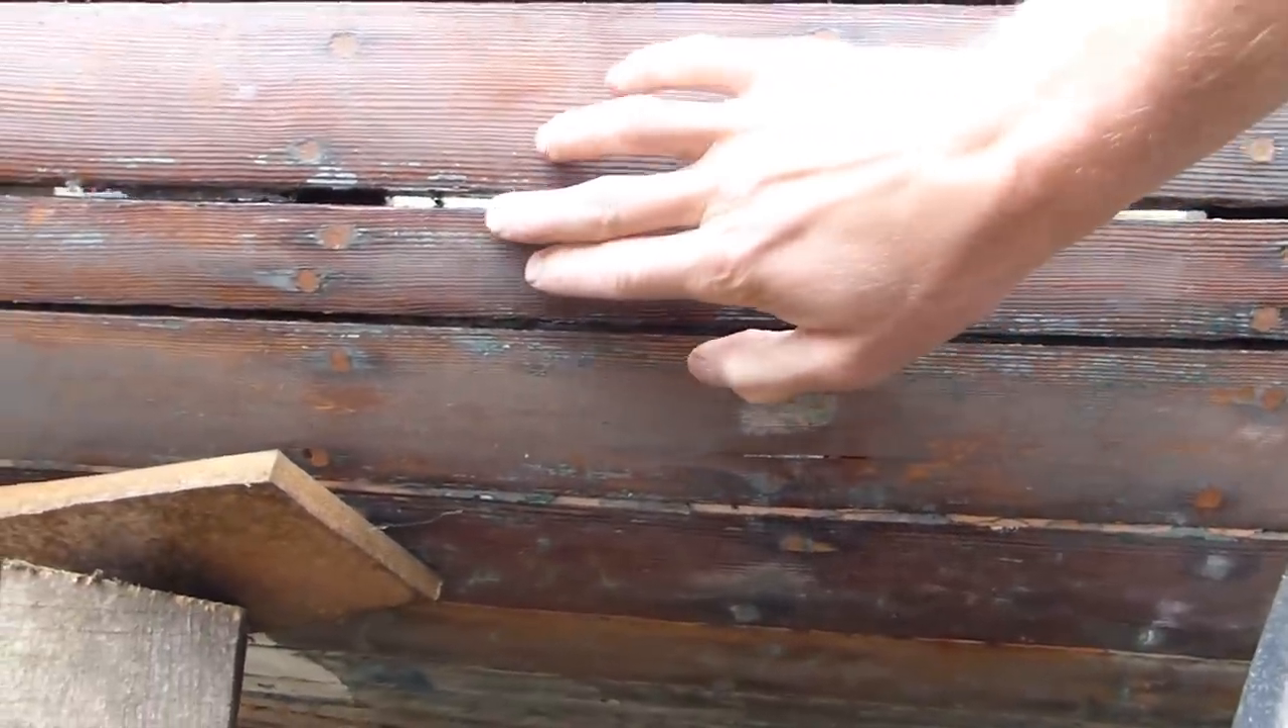And as we get towards the after side of the plank here, the gap opening up here is quite large.